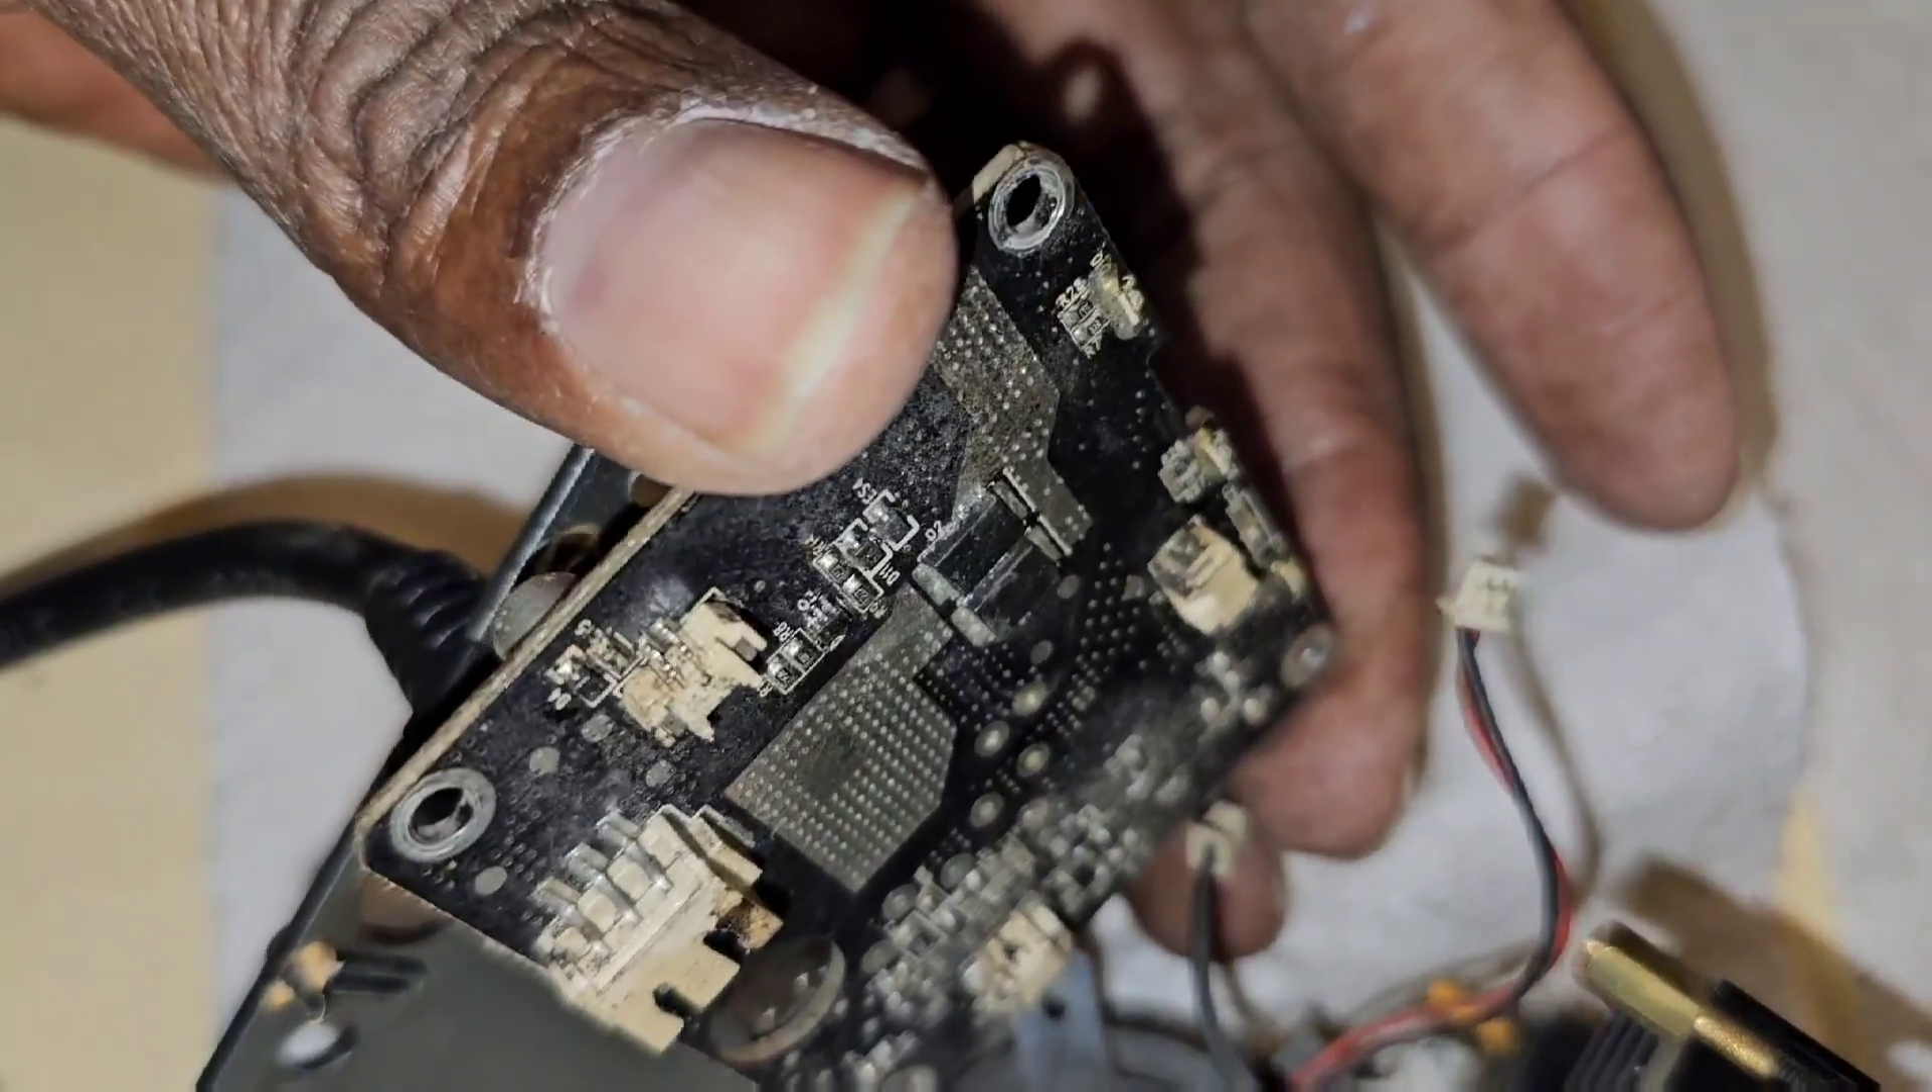Now you have the head out. Okay, the board, the PC board is out.